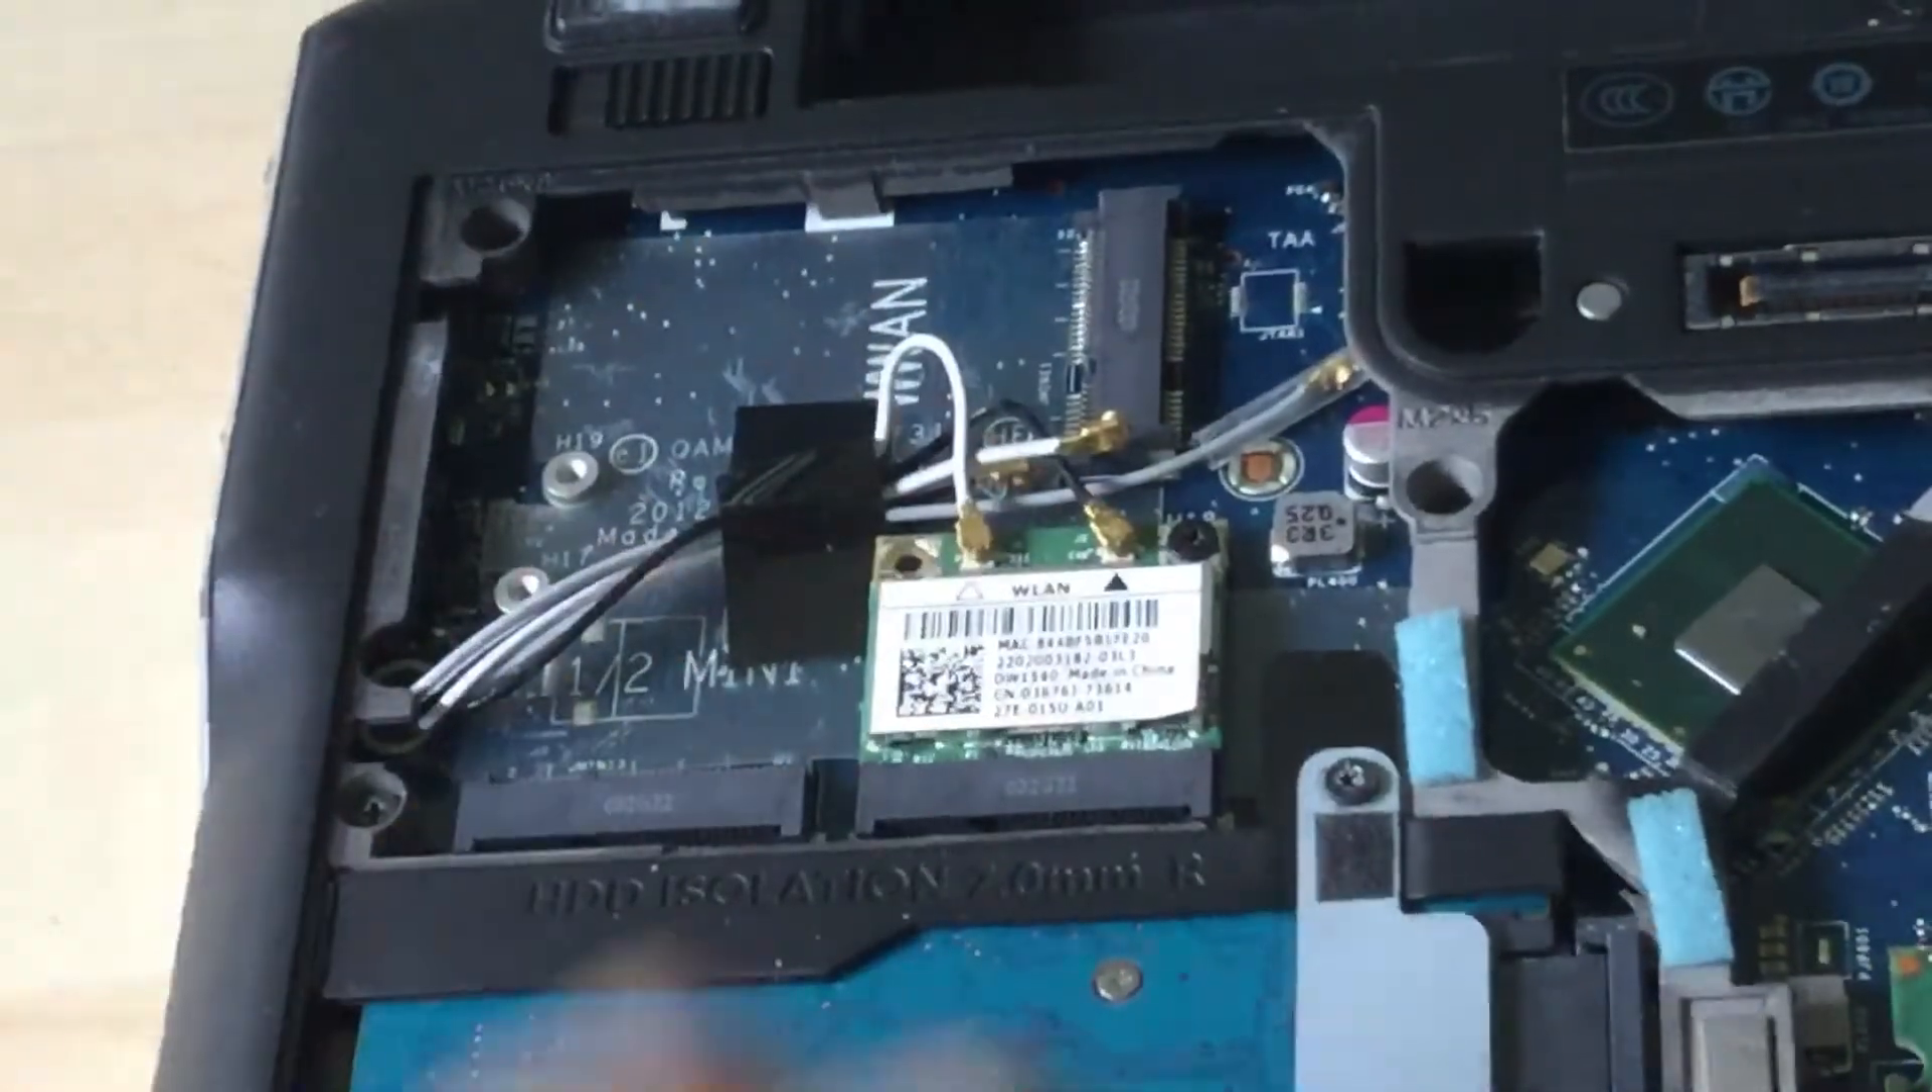That Wi-Fi card is put in.